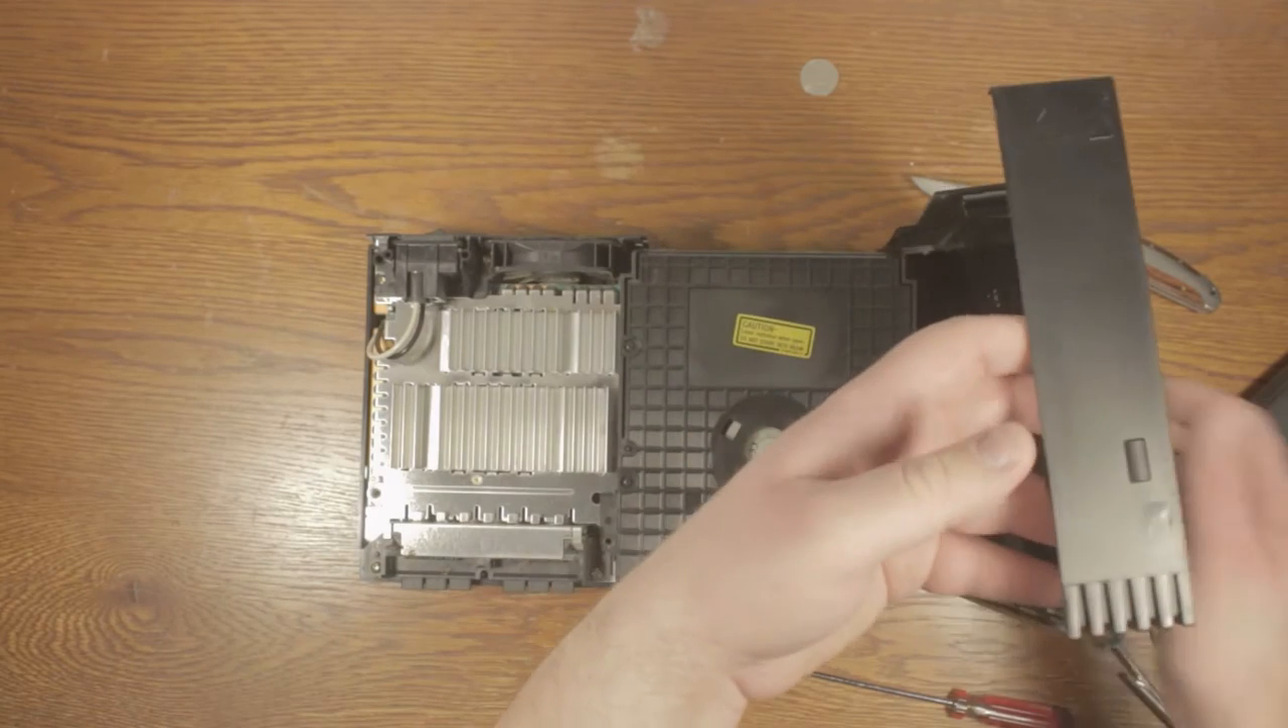So once you've properly cut up the little sticker now you can probably just lift it off like this and there you go top plate has been lifted off.